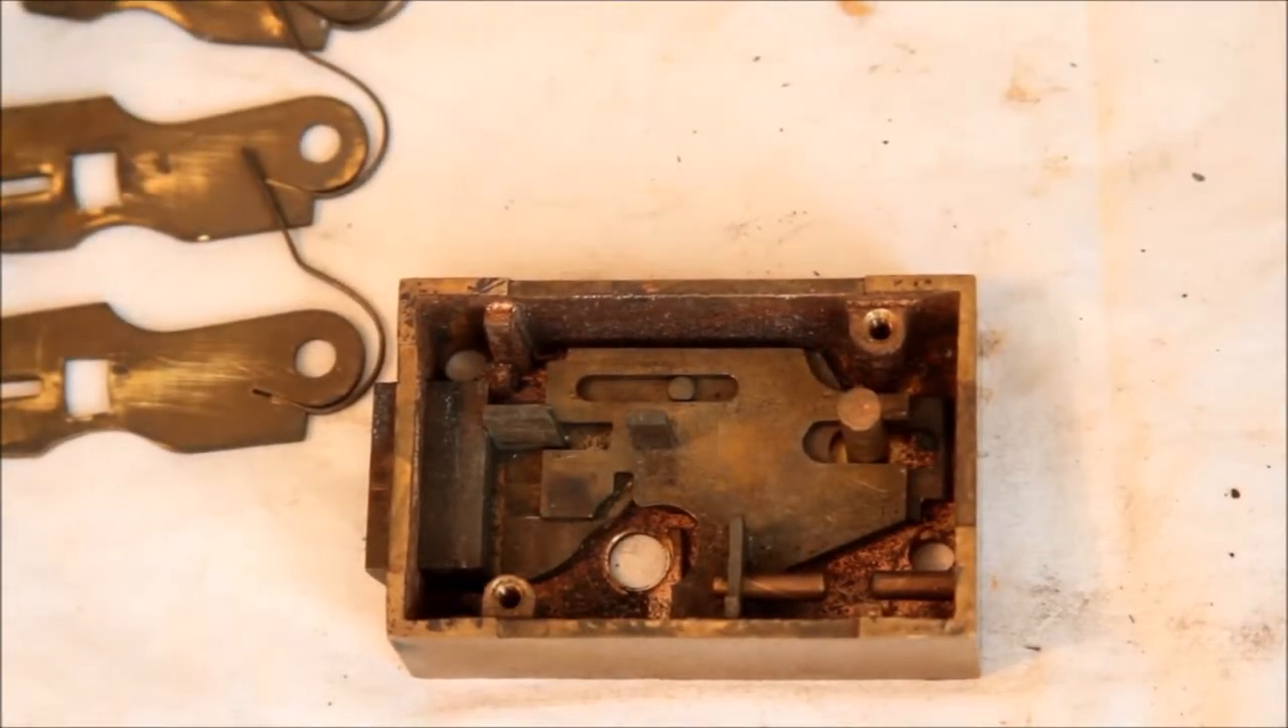So I've removed all the levers and the key would come up and turn and push this around, right?